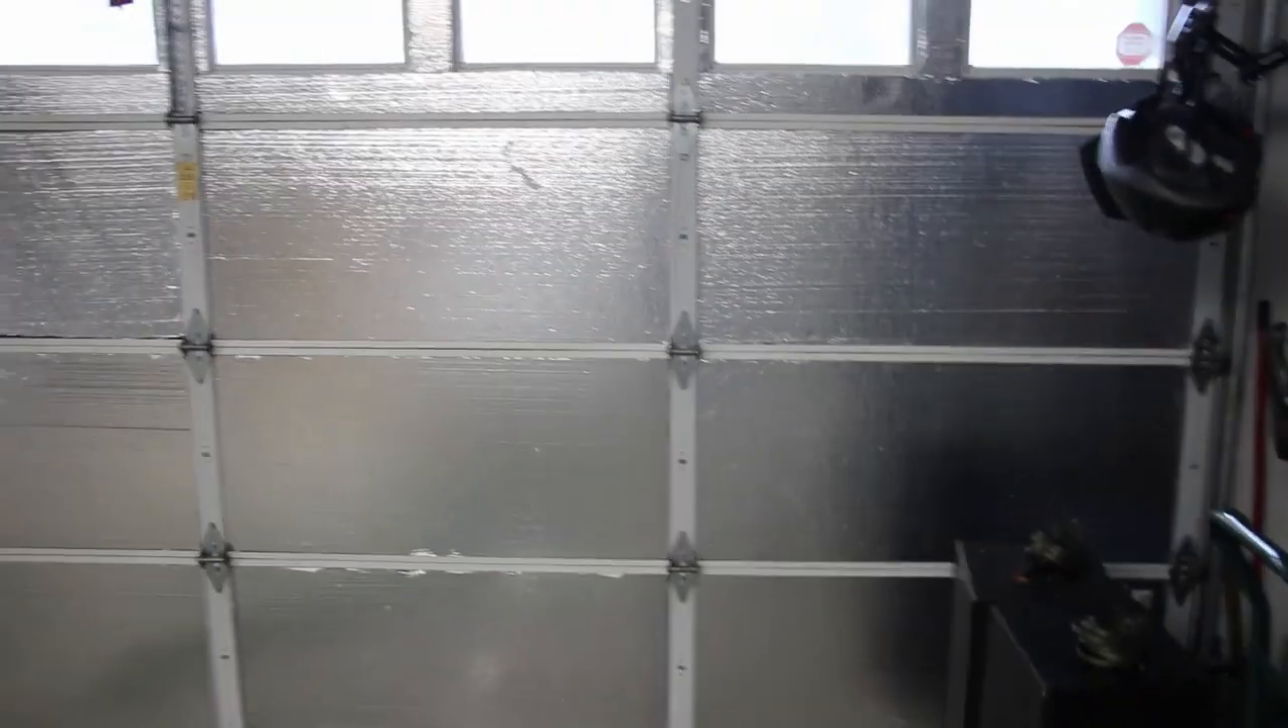So we've got the door insulated and one heck of a mess, which I'll clean up.